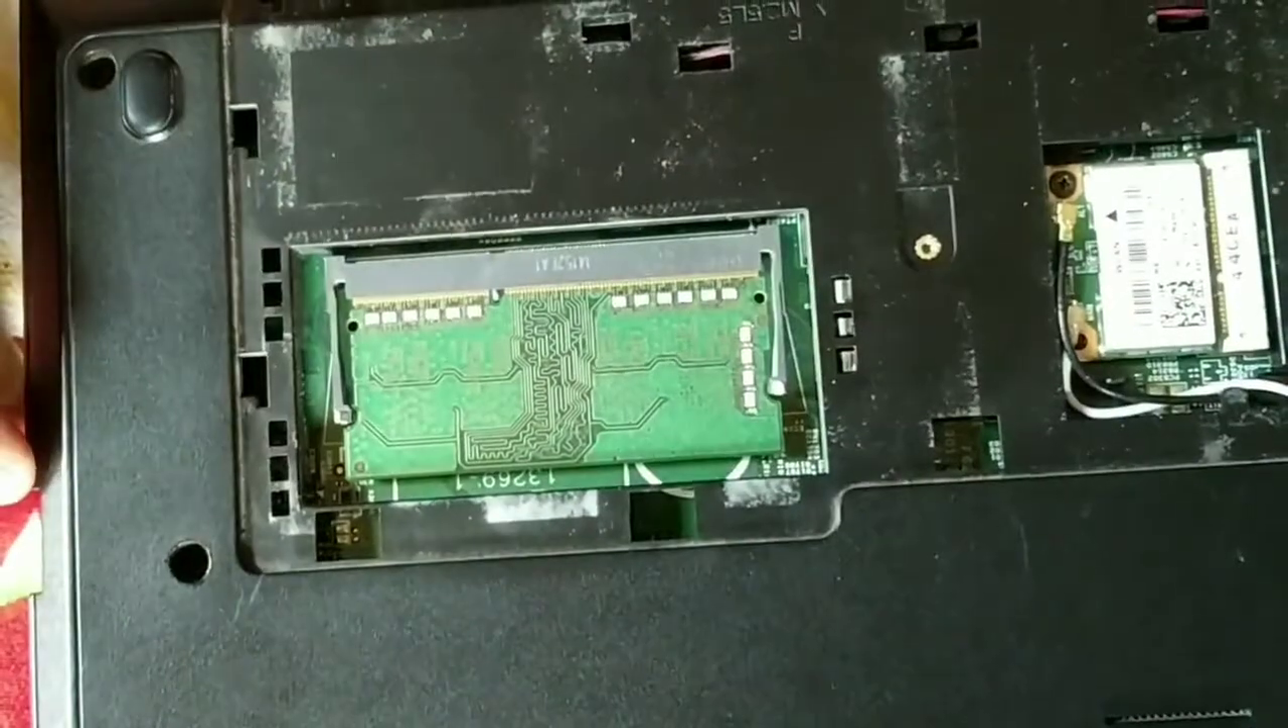इस तरह से हमारा जो रैम है वो लग हो चुका है।